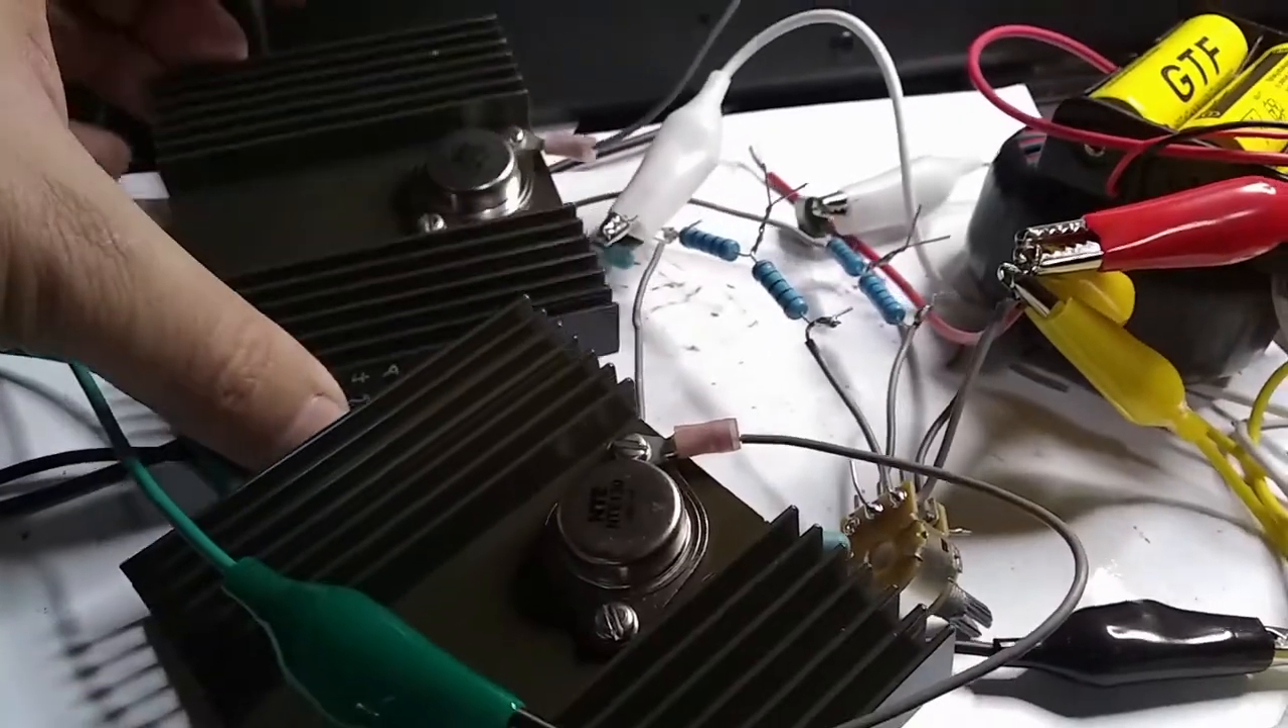We got our two heat sinks in place with our lugs on there.